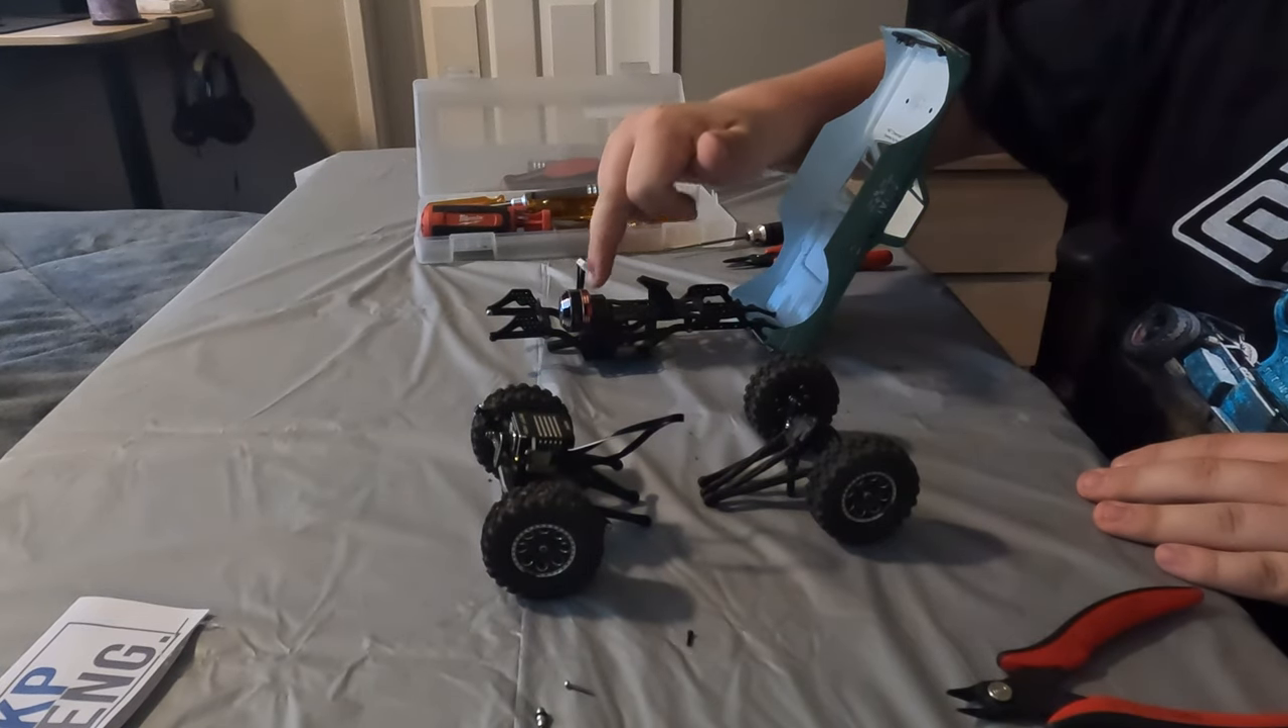I now have the front and rear axle and all the other drivetrain removed from the stock frame. The only thing left in place is the motor and transmission and some driveshafts, which I'll get to in a moment.